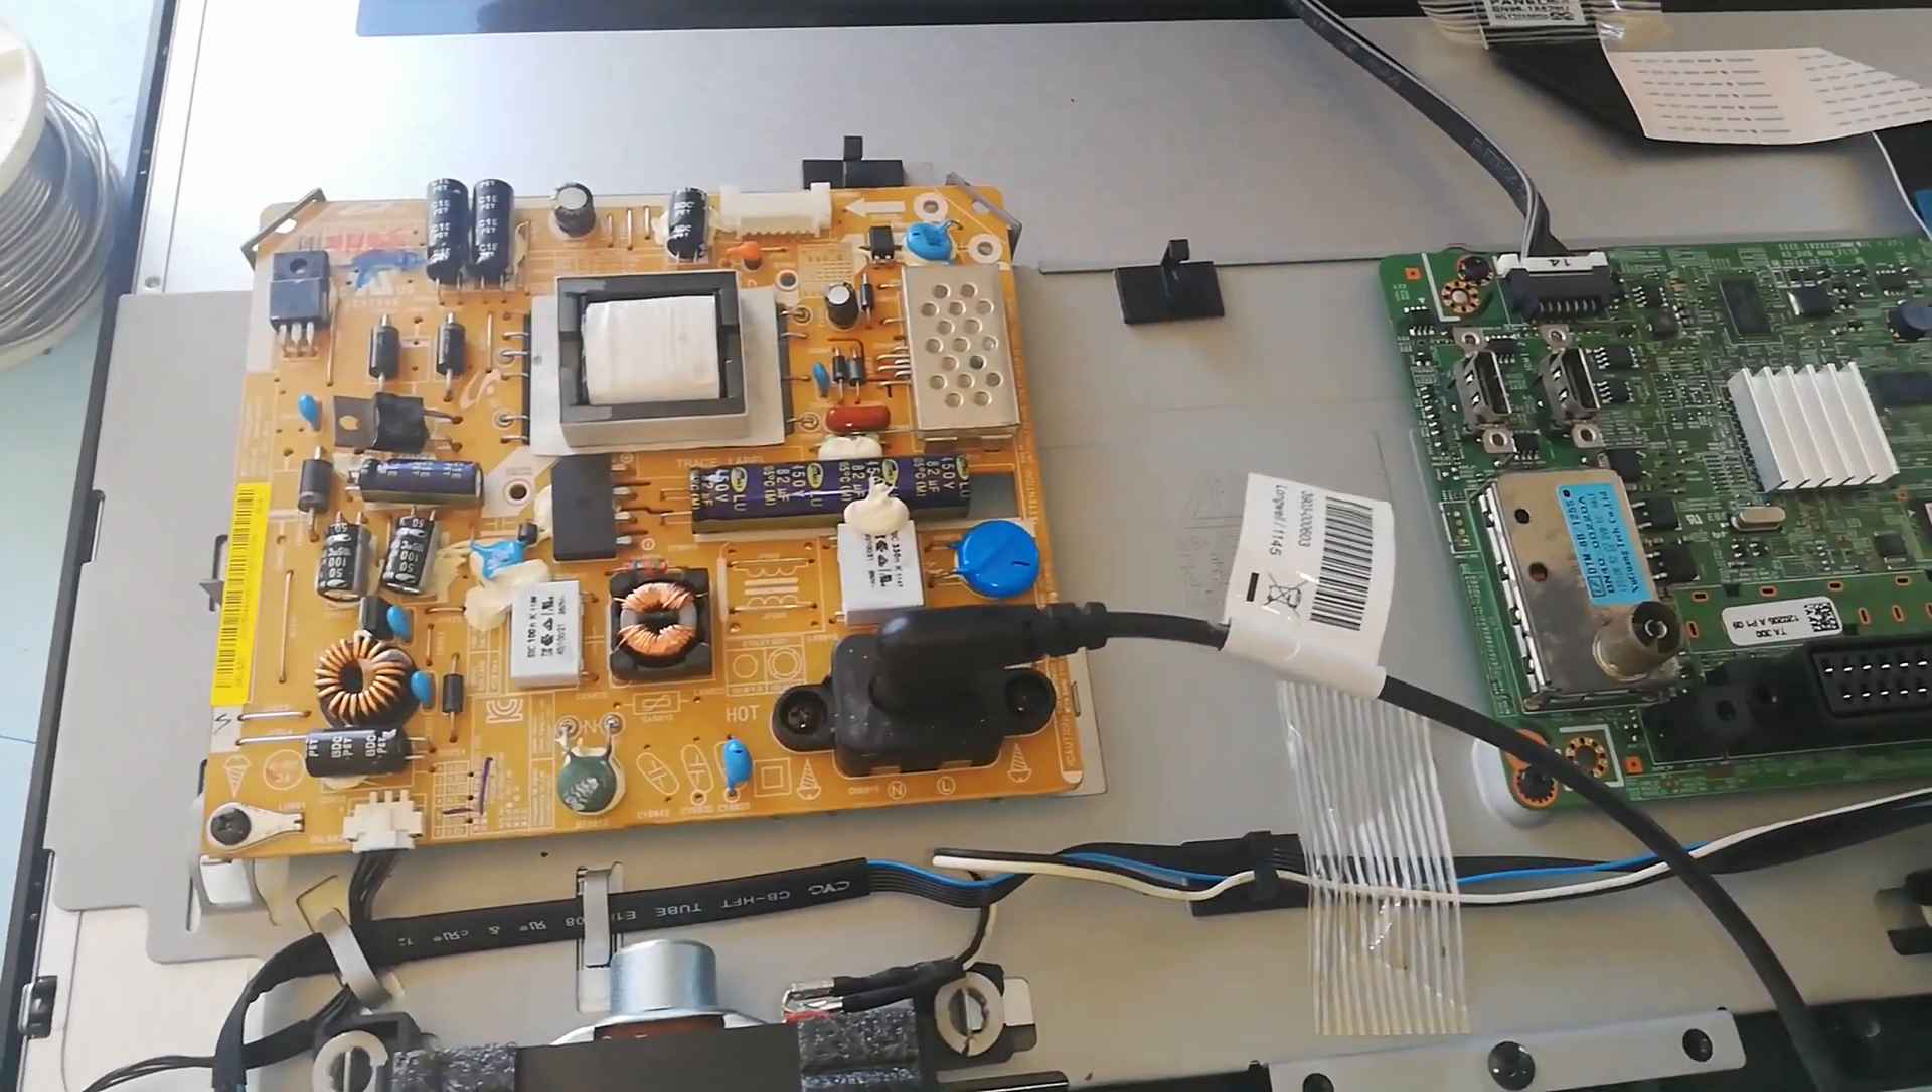O televisor montadinho Montado como quem diz Falta a tampa Em cima.